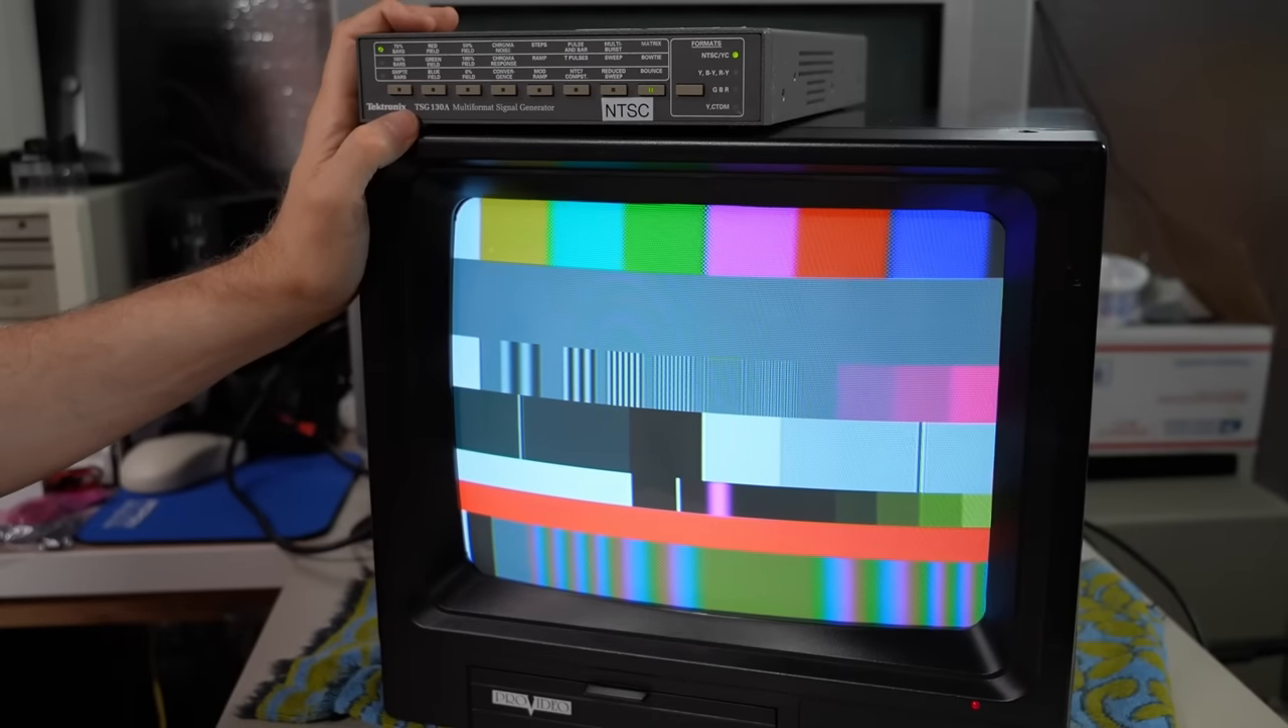All right, the monitor is fully back together and I have the Tektronix TSG130A on here.